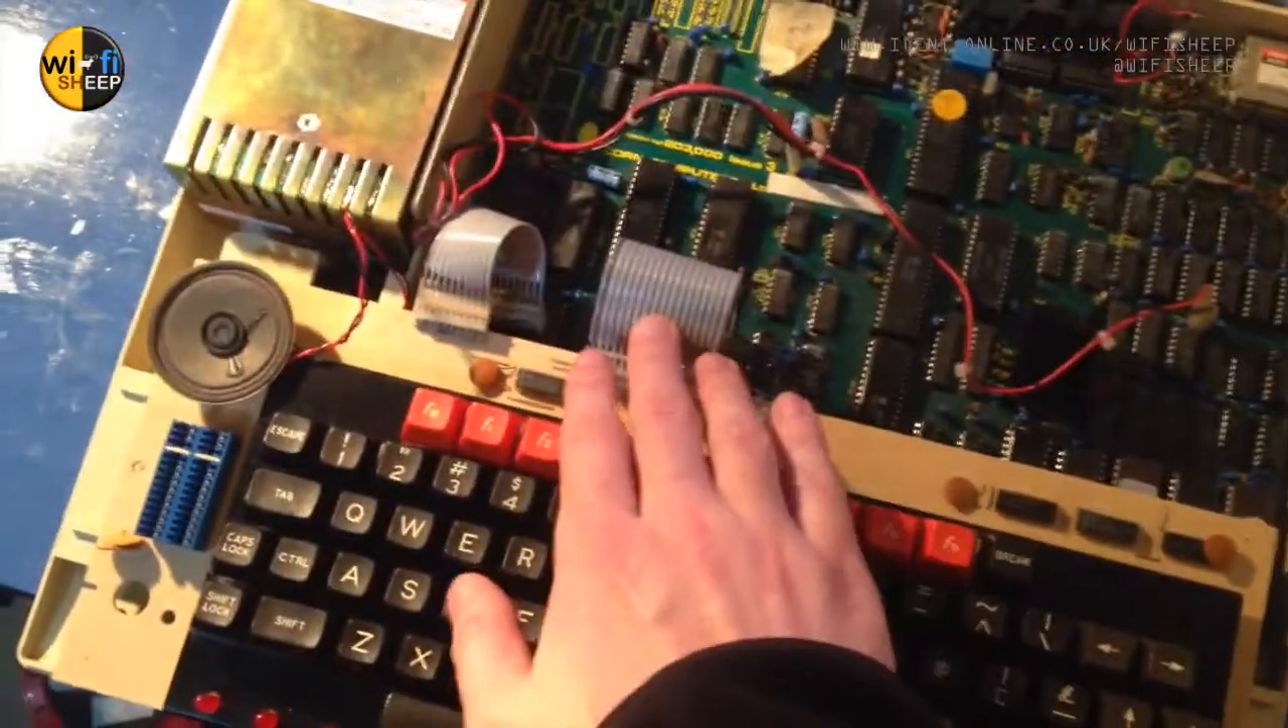Okay so I've just temporarily reattached the keyboard put the ribbon lead back in speakers back in.